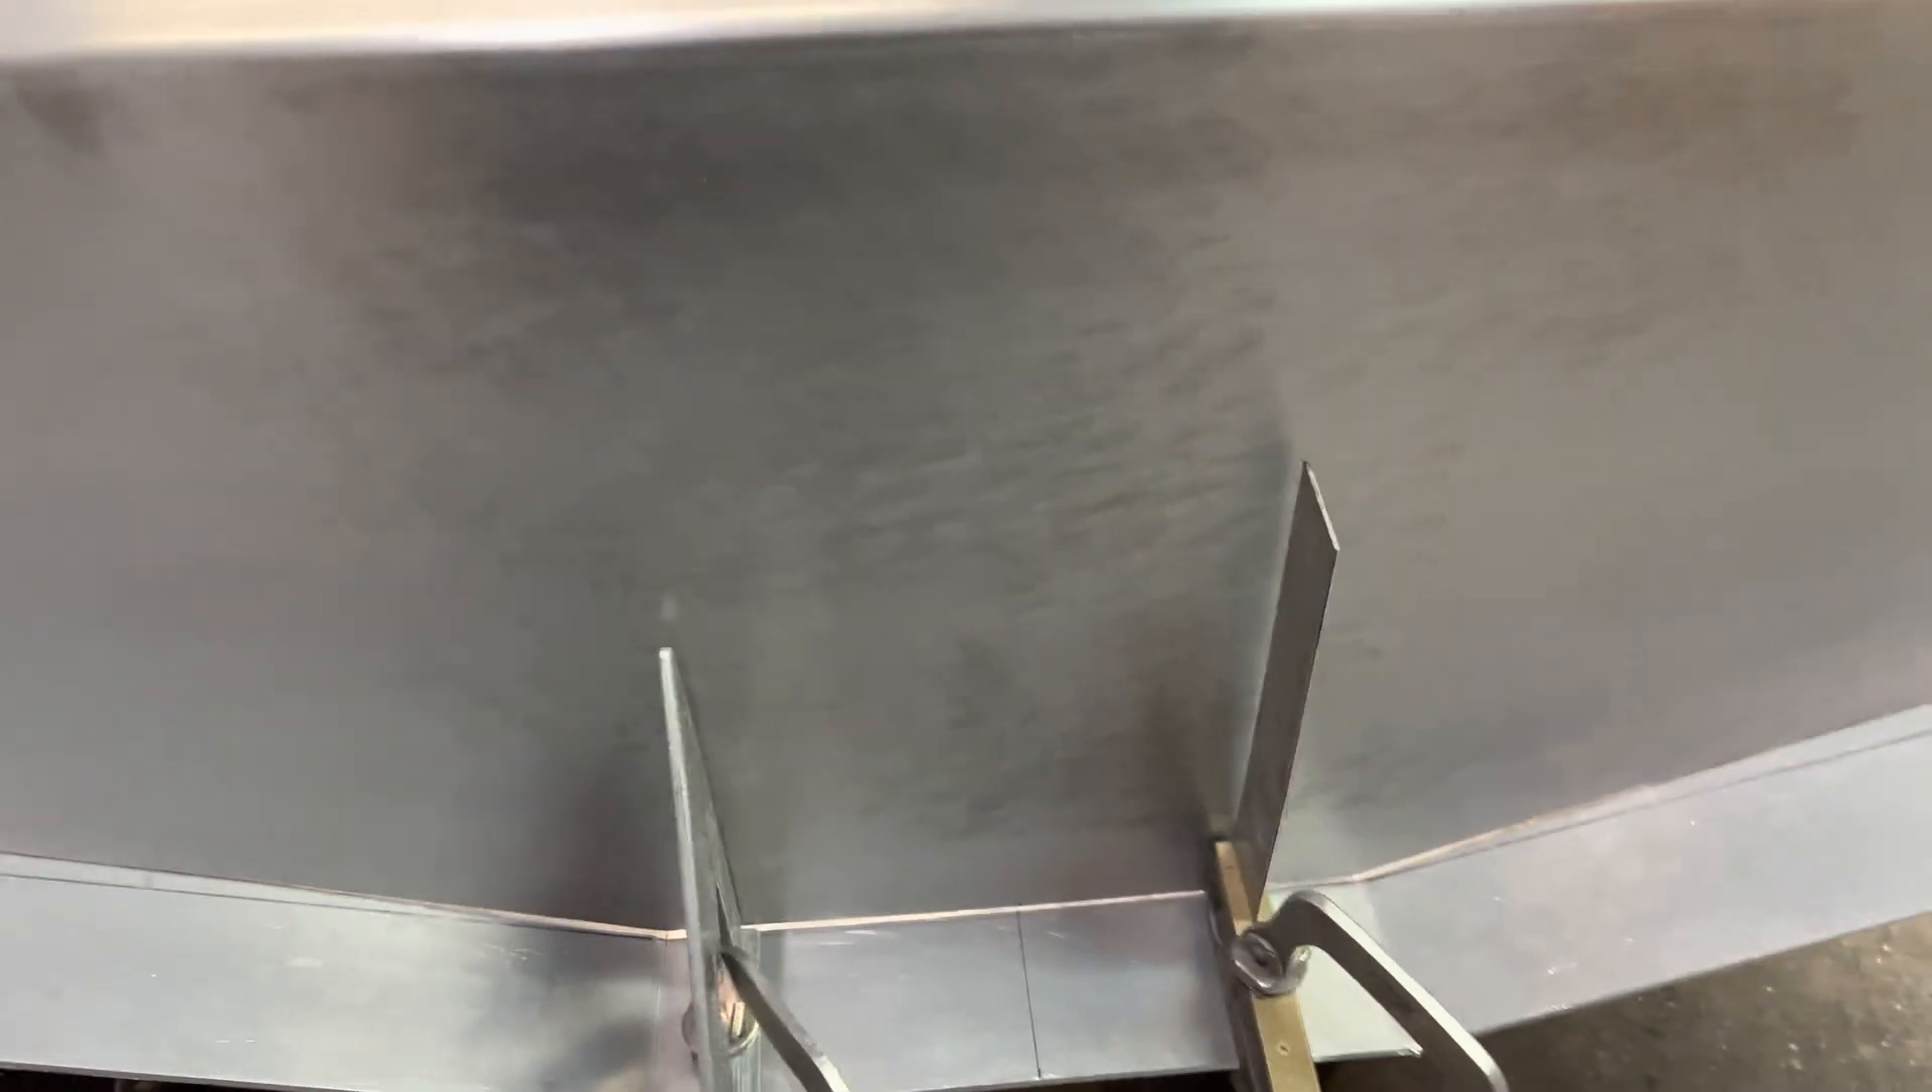I got the transom located and i clamped some 90s on here so and the little center mark is also cut.